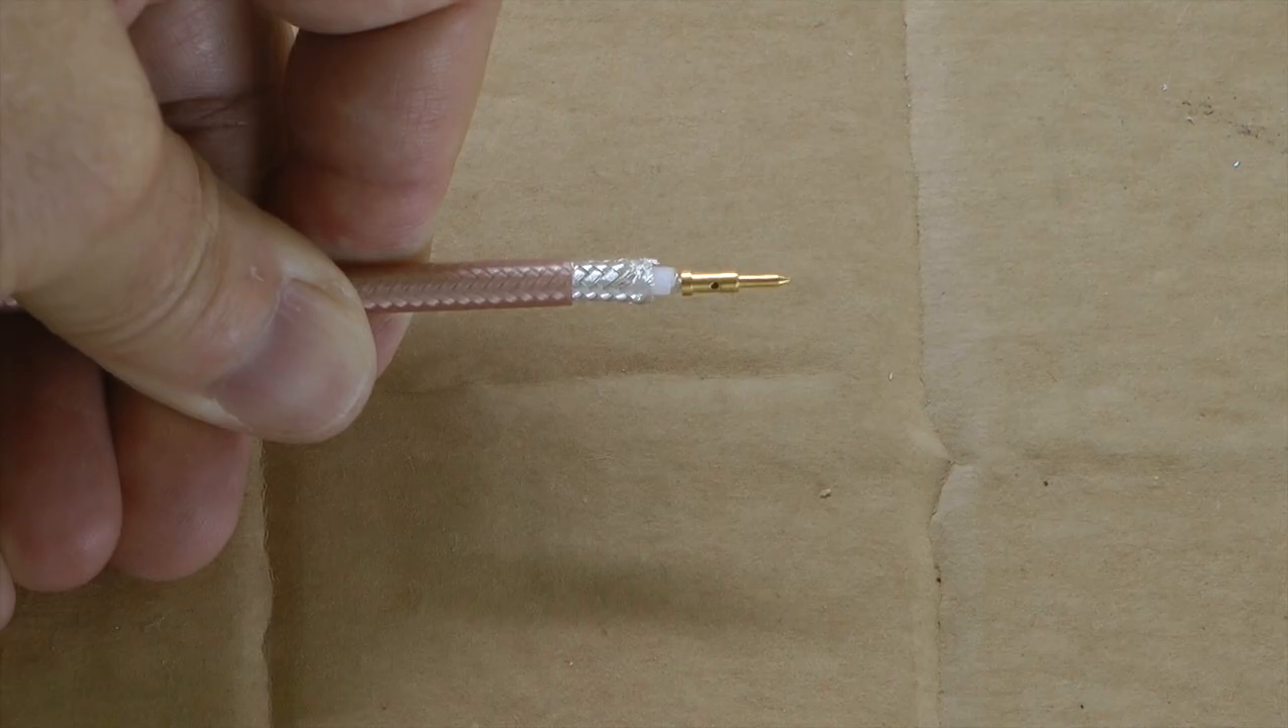And there I have the pin pushed onto the center conductor.